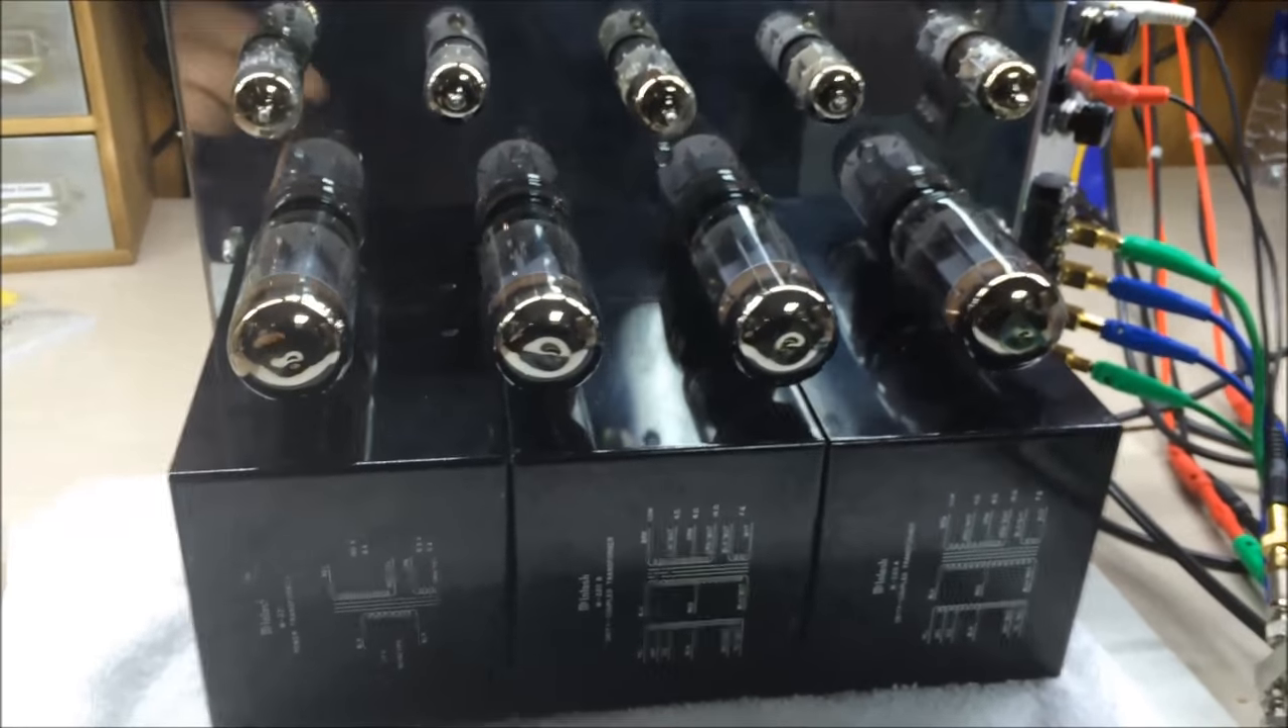Okay at this point as you can see we've installed the four new large bottle um 7591a electro harmonics tubes.